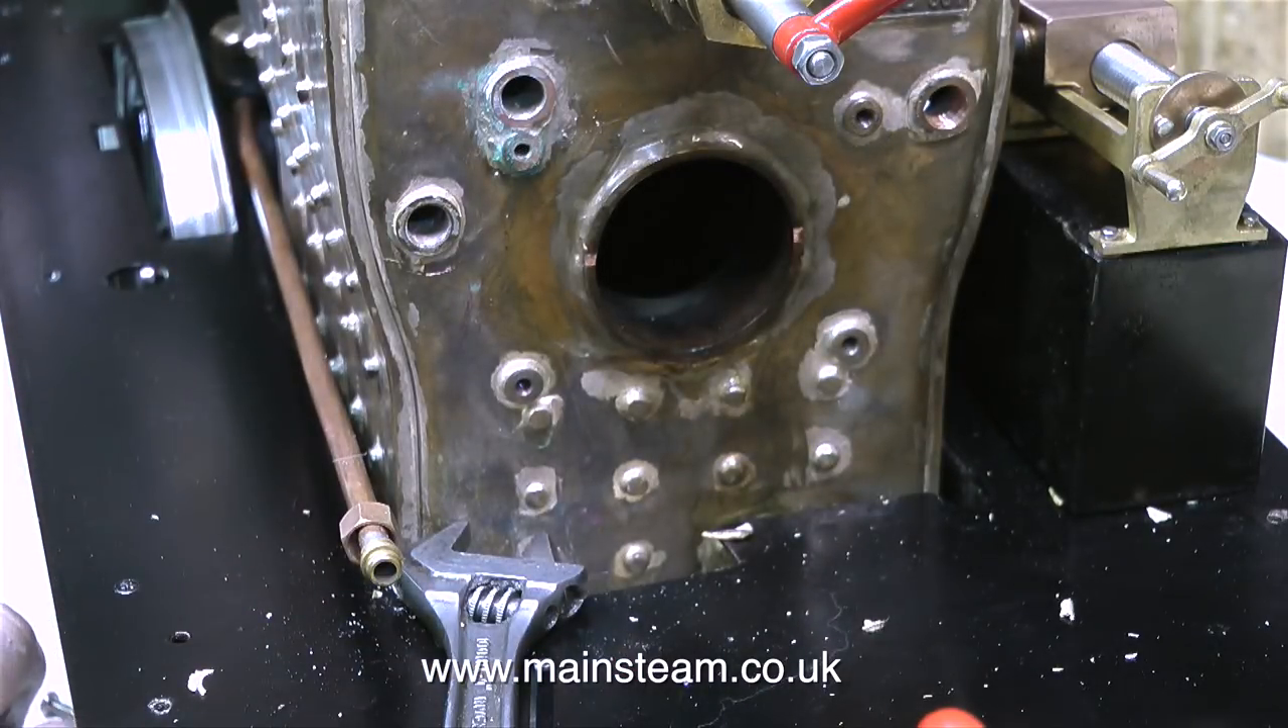Now with all the boiler fittings and the fire hole door assembly removed I can wire brush the back head.